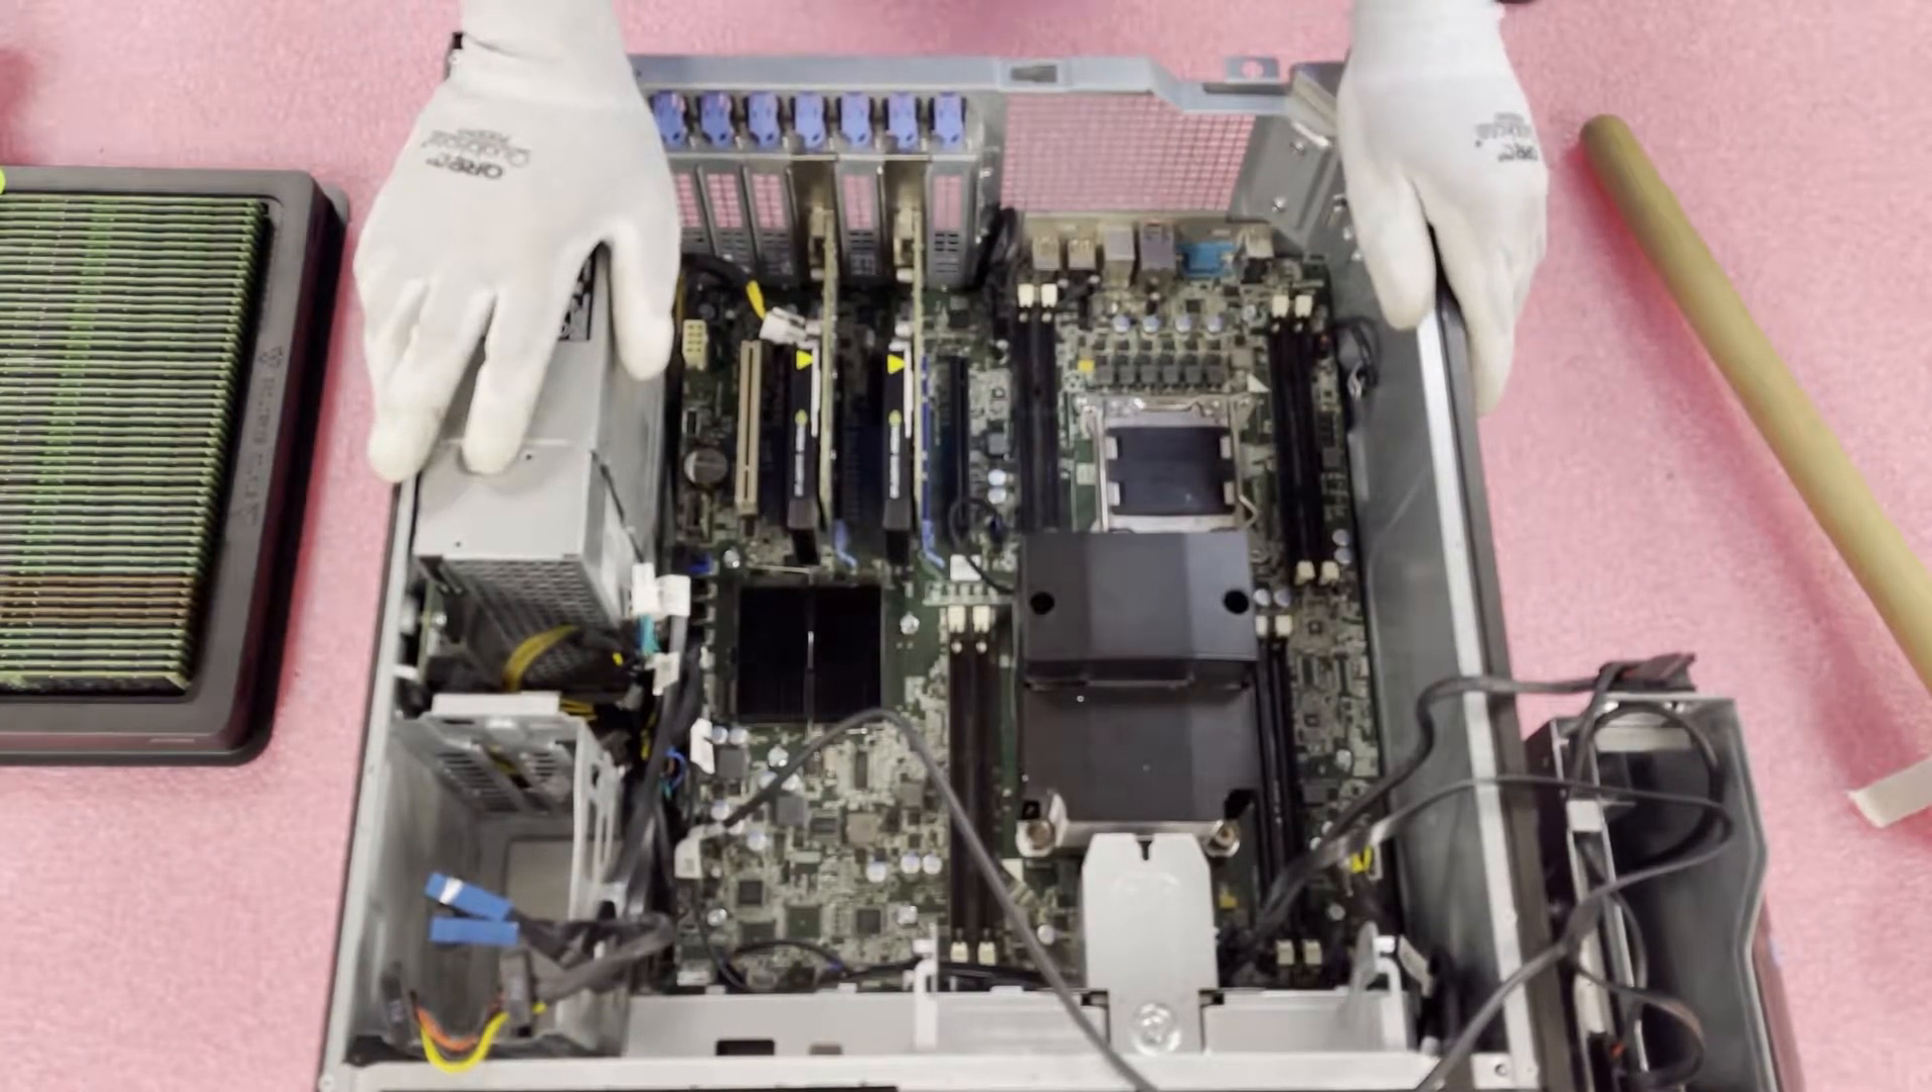So now that we're in, you will notice that there are two CPUs. Currently only one is installed.